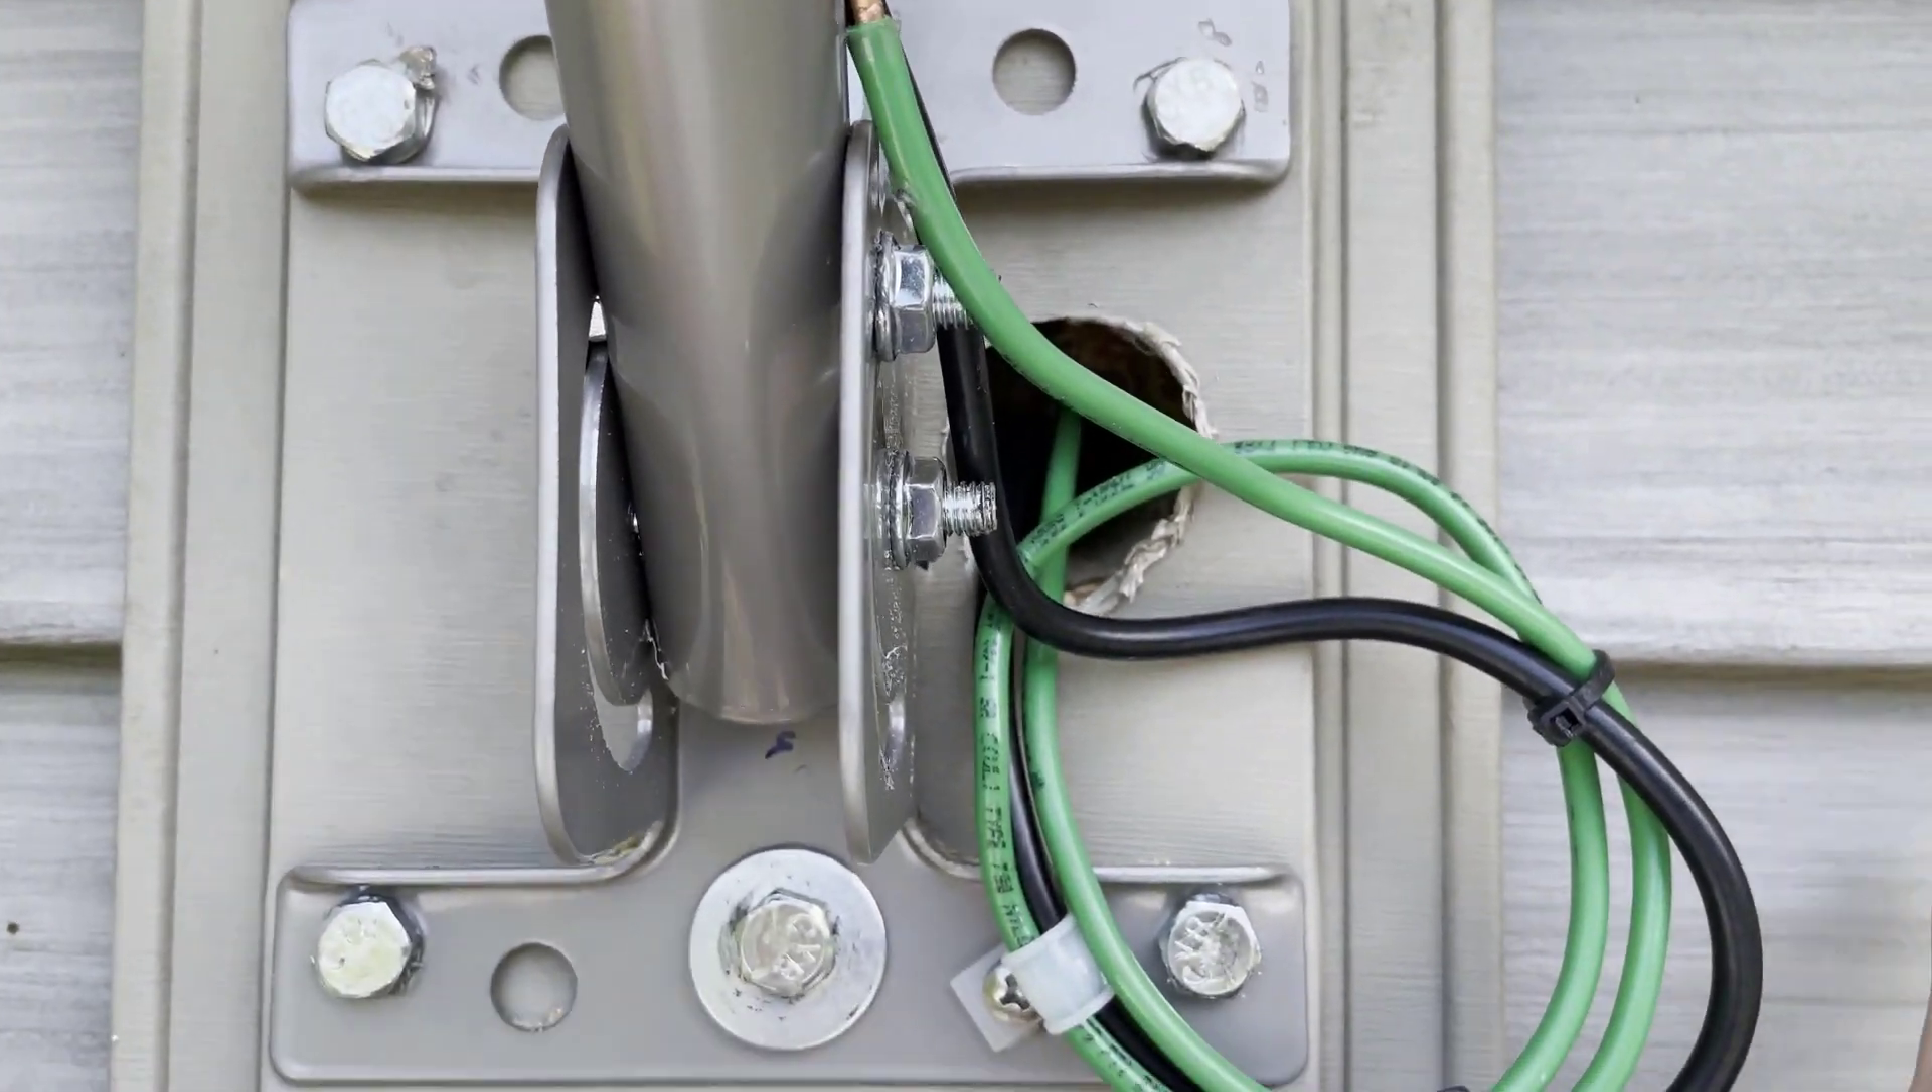The wires are all going in. I've got my drip loop, and I've got it fastened.